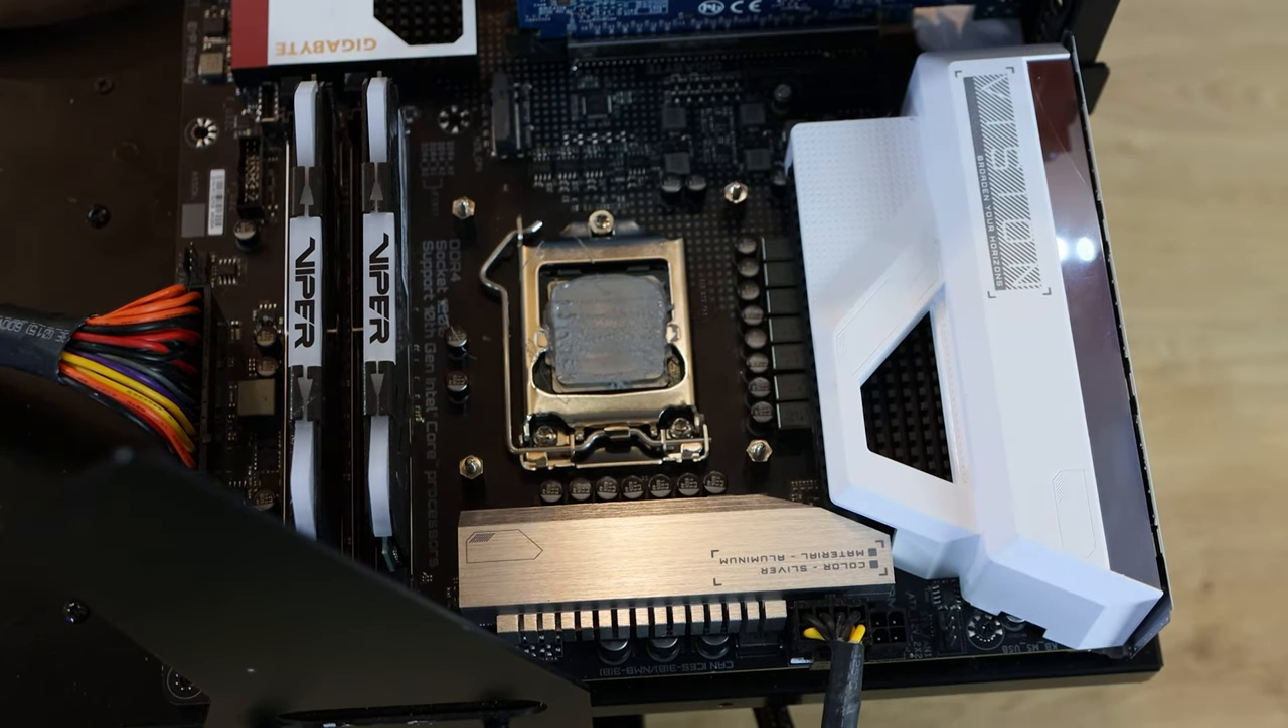Obviously we've already removed the cooler.